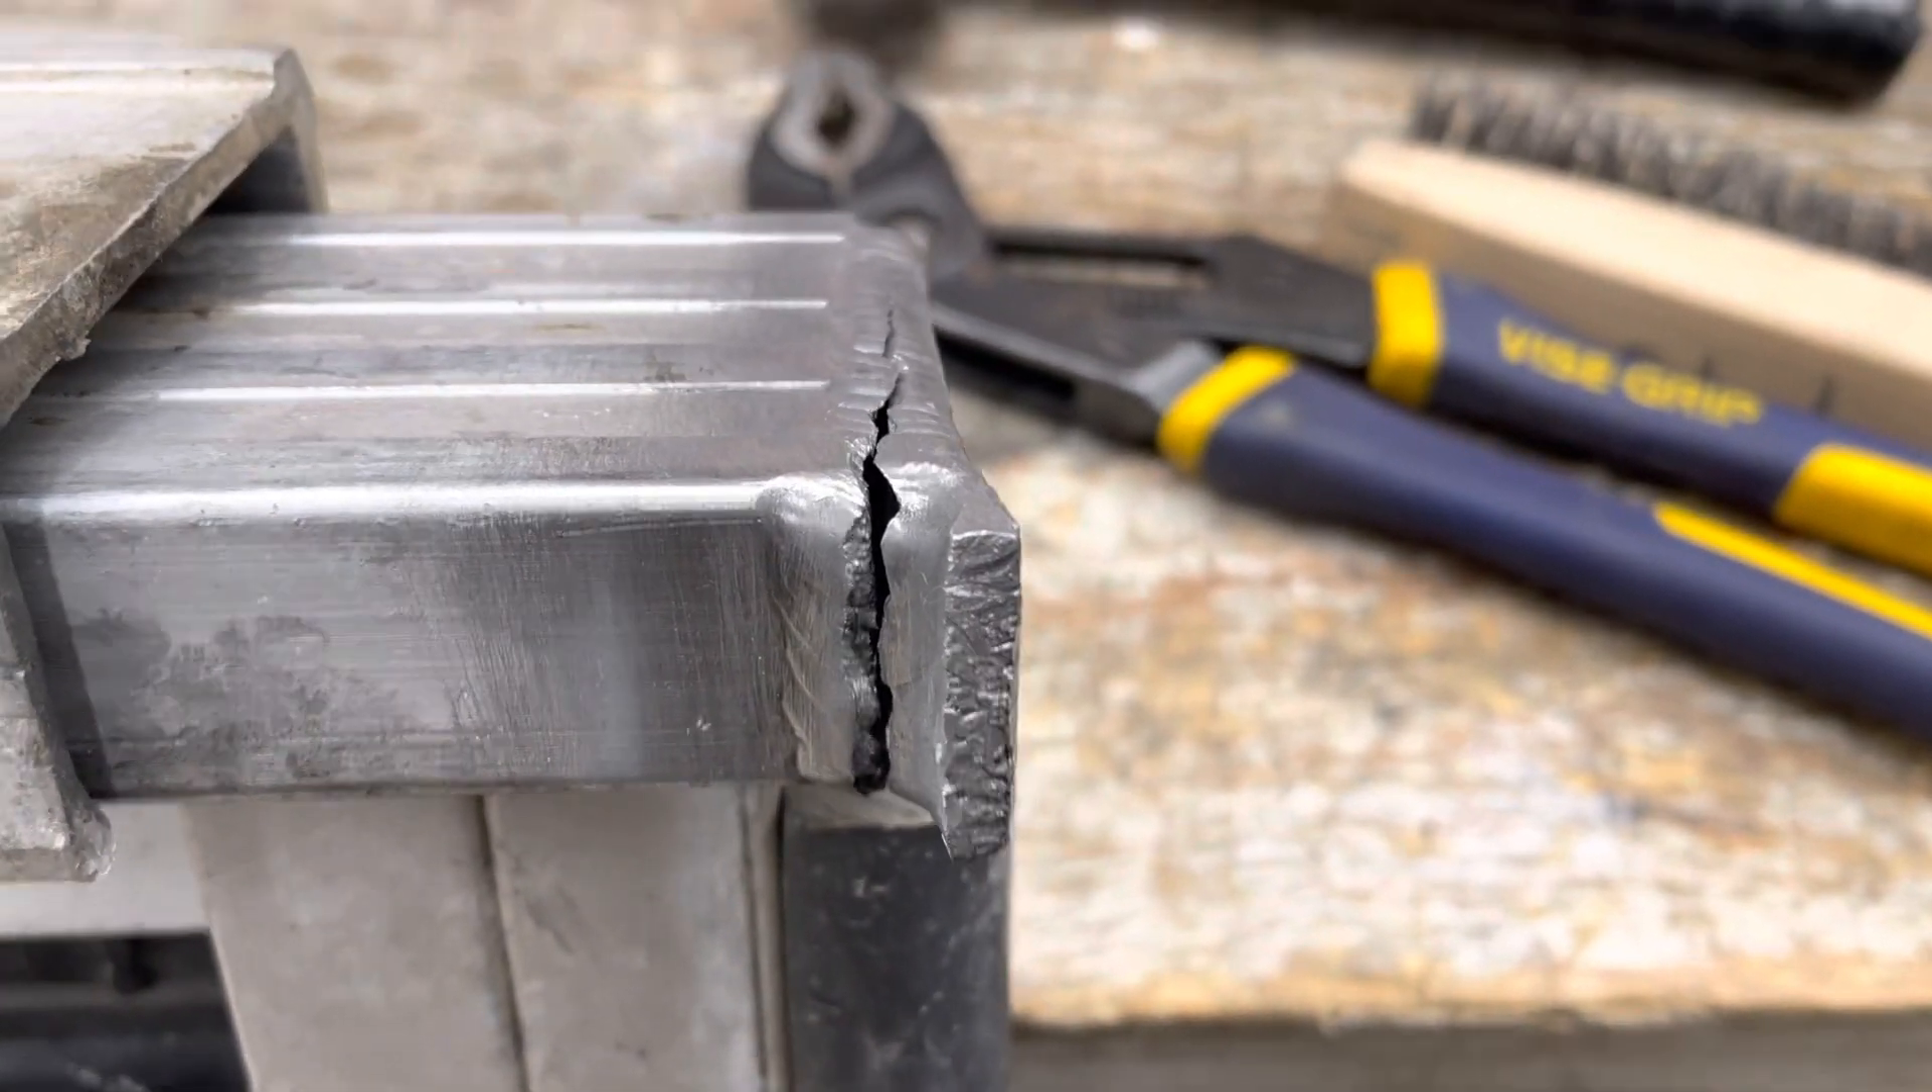So we have the weld surface cleaned up a little bit and I managed to close the gap a little bit but still a decent sized gap.